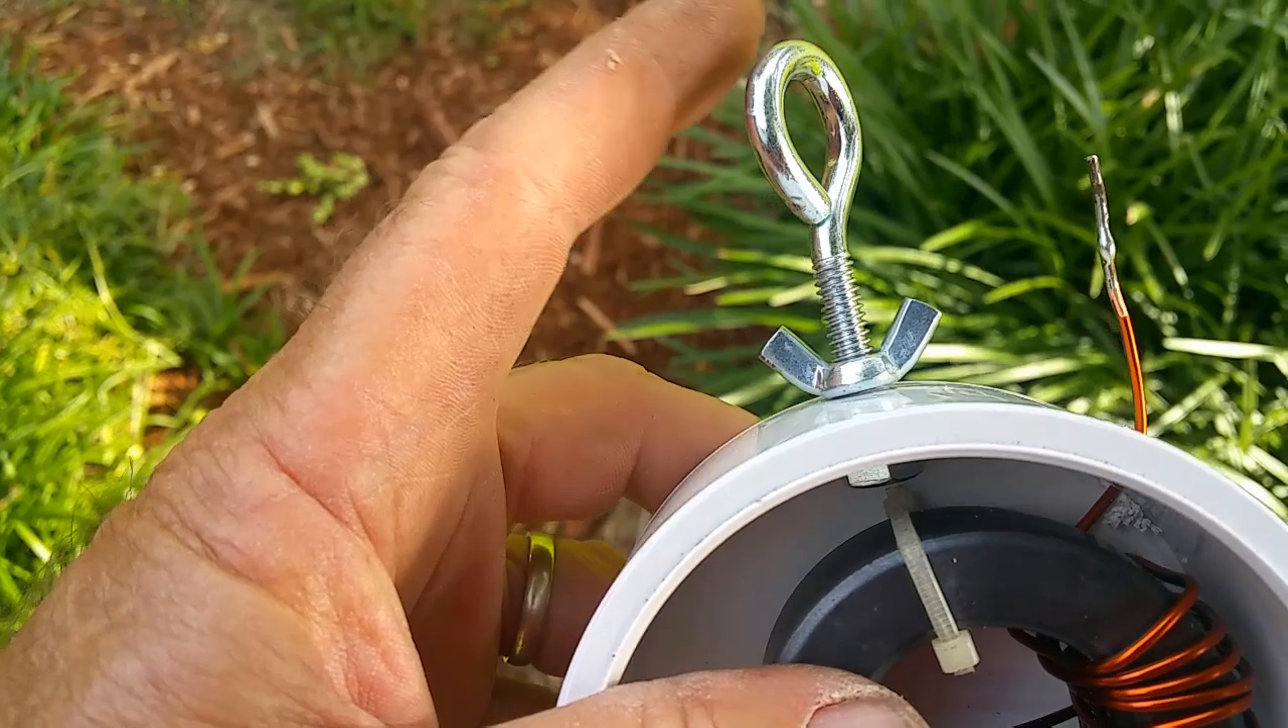I've run the antenna wire out over here.